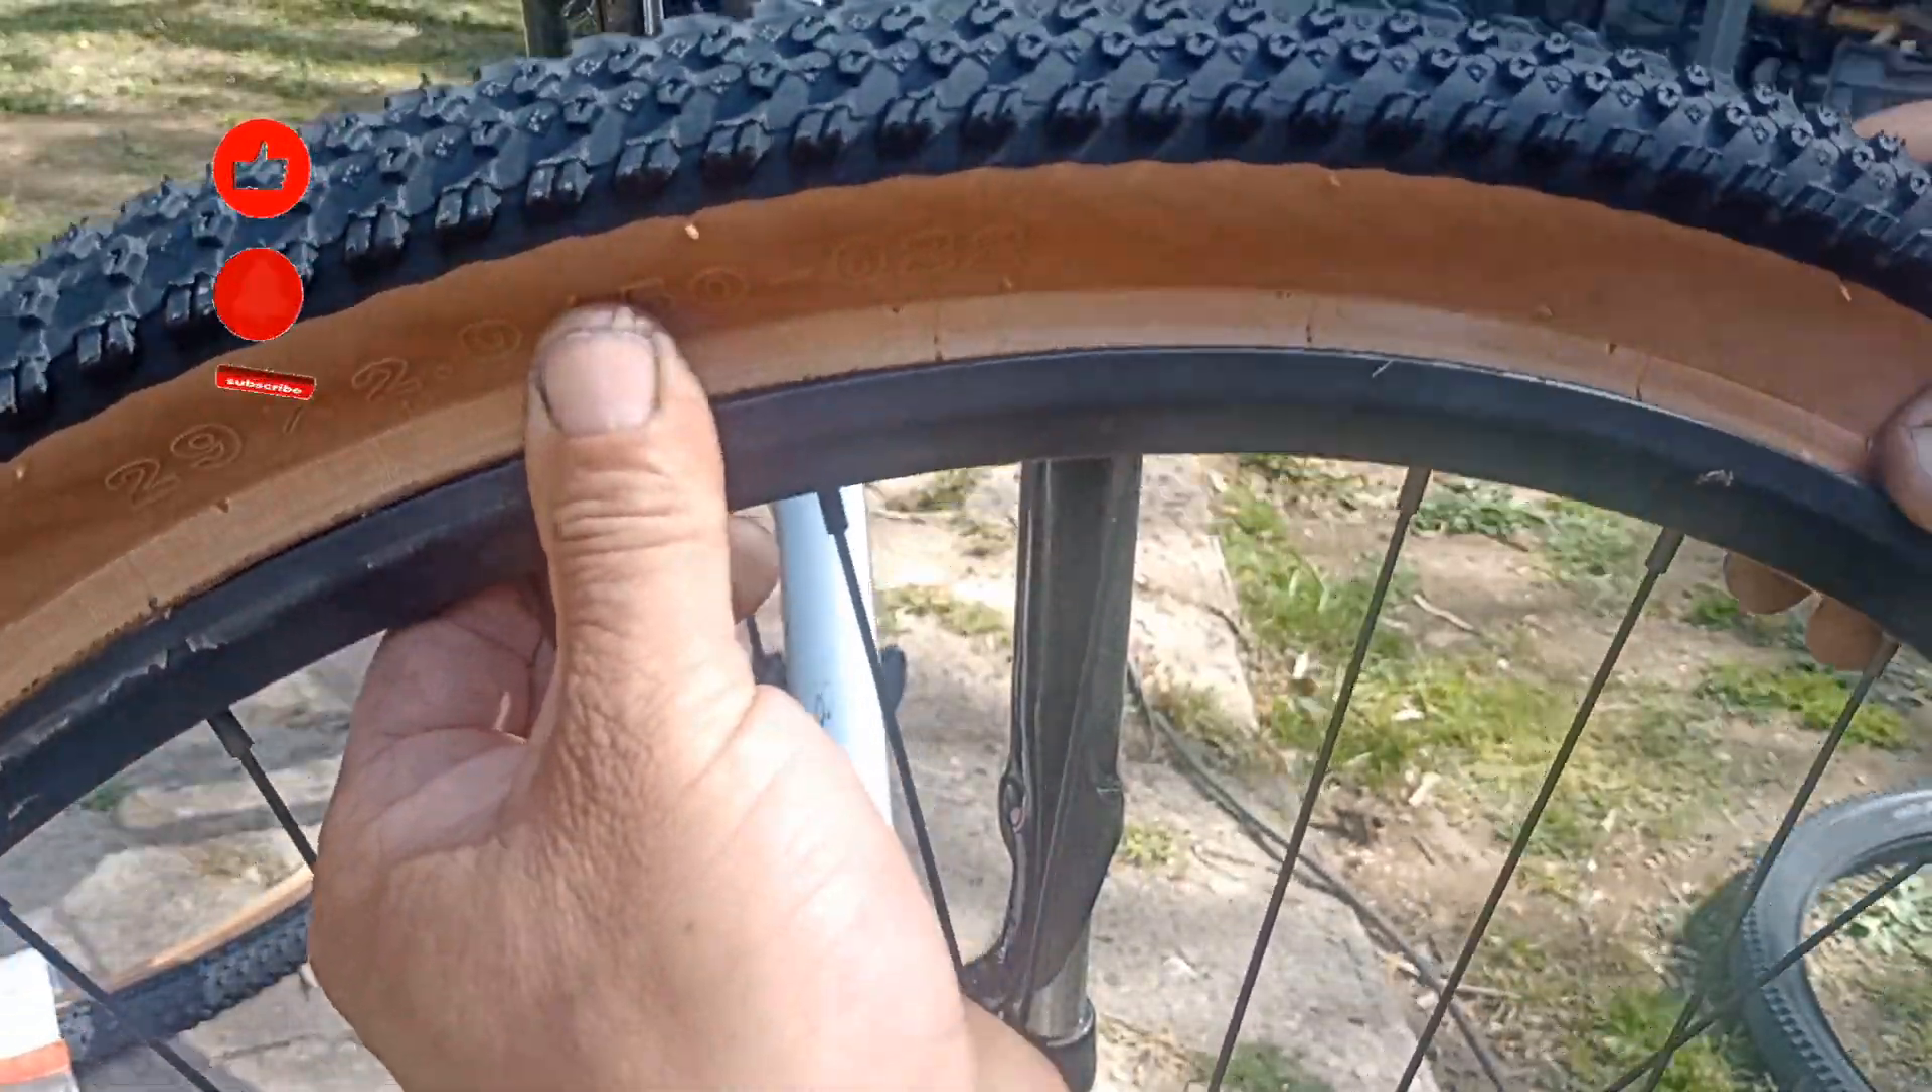No es tan complicado la cubierta ya está colocada.